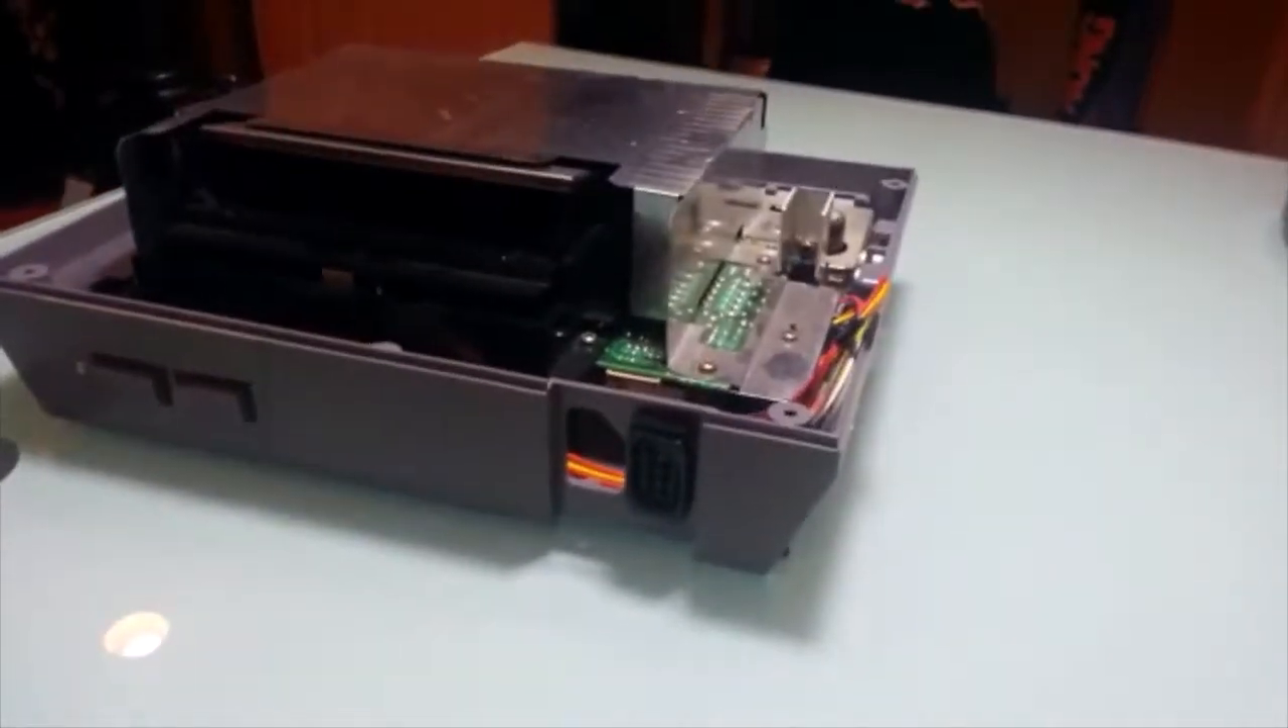Okay I'm back and as you can see now I have this old NES that I took apart.